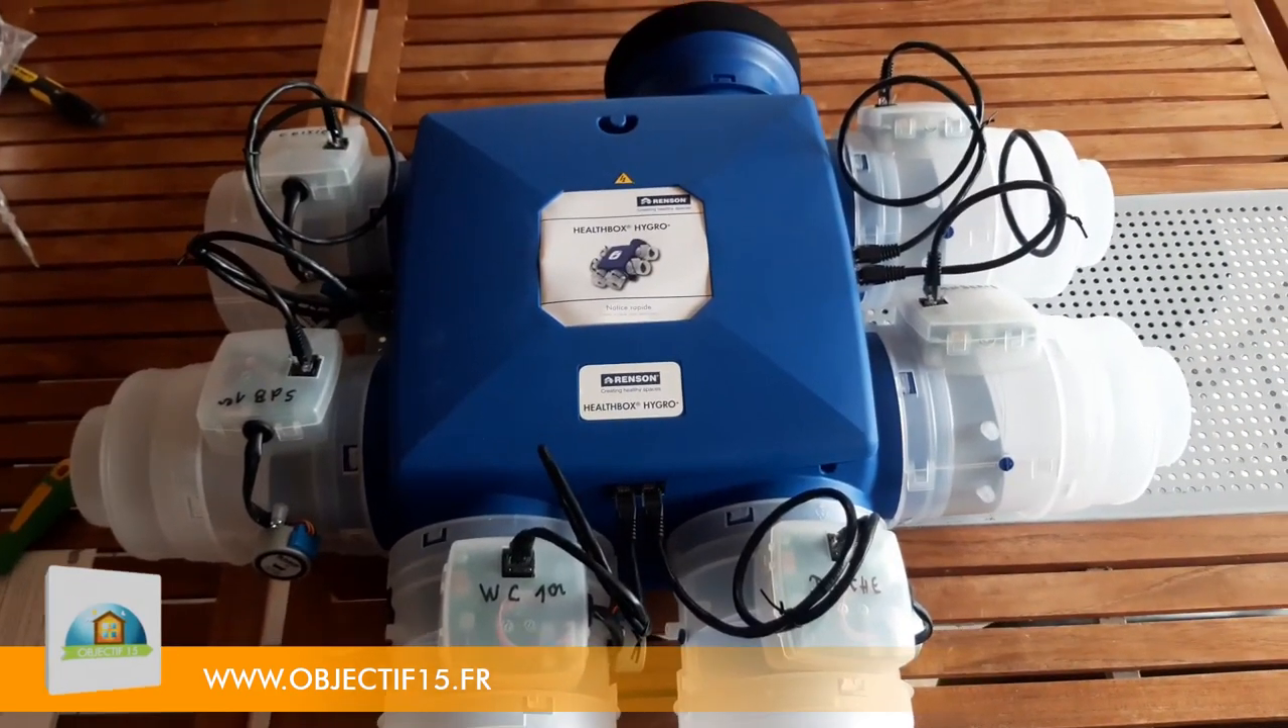On a mis tous les piquages et puis on les a tous reliés.